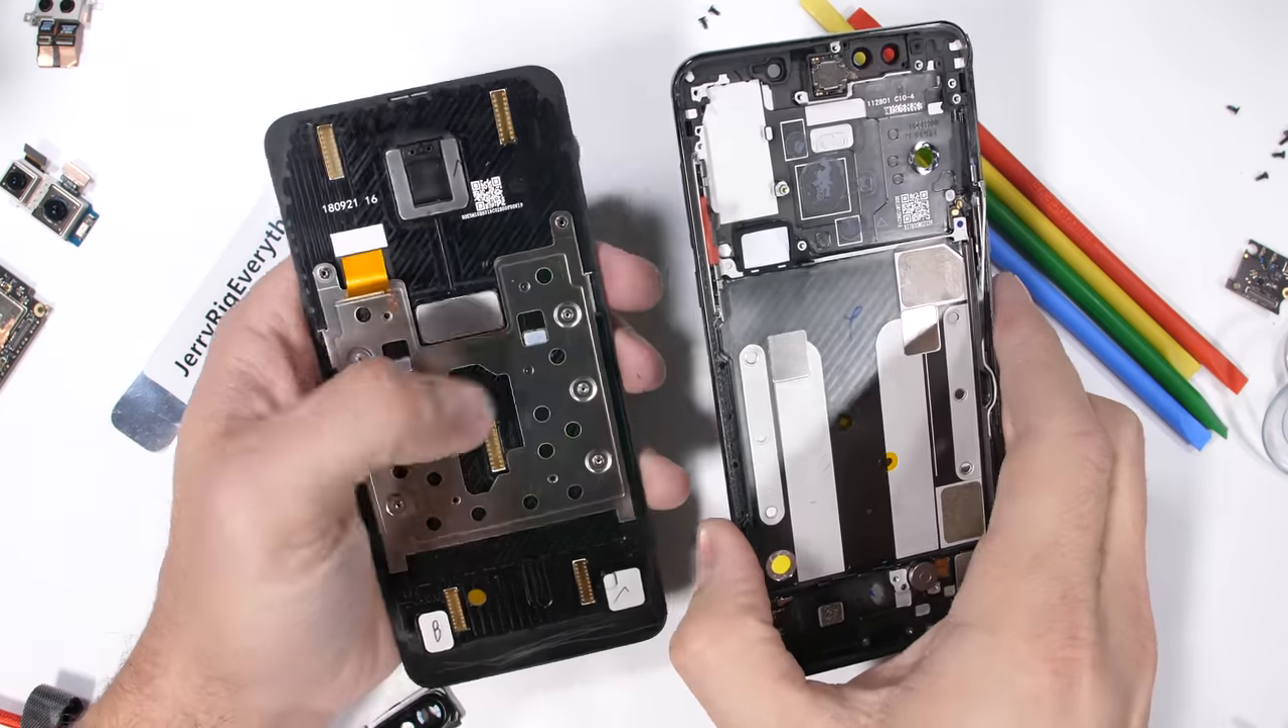And we've successfully removed both halves of the phone.